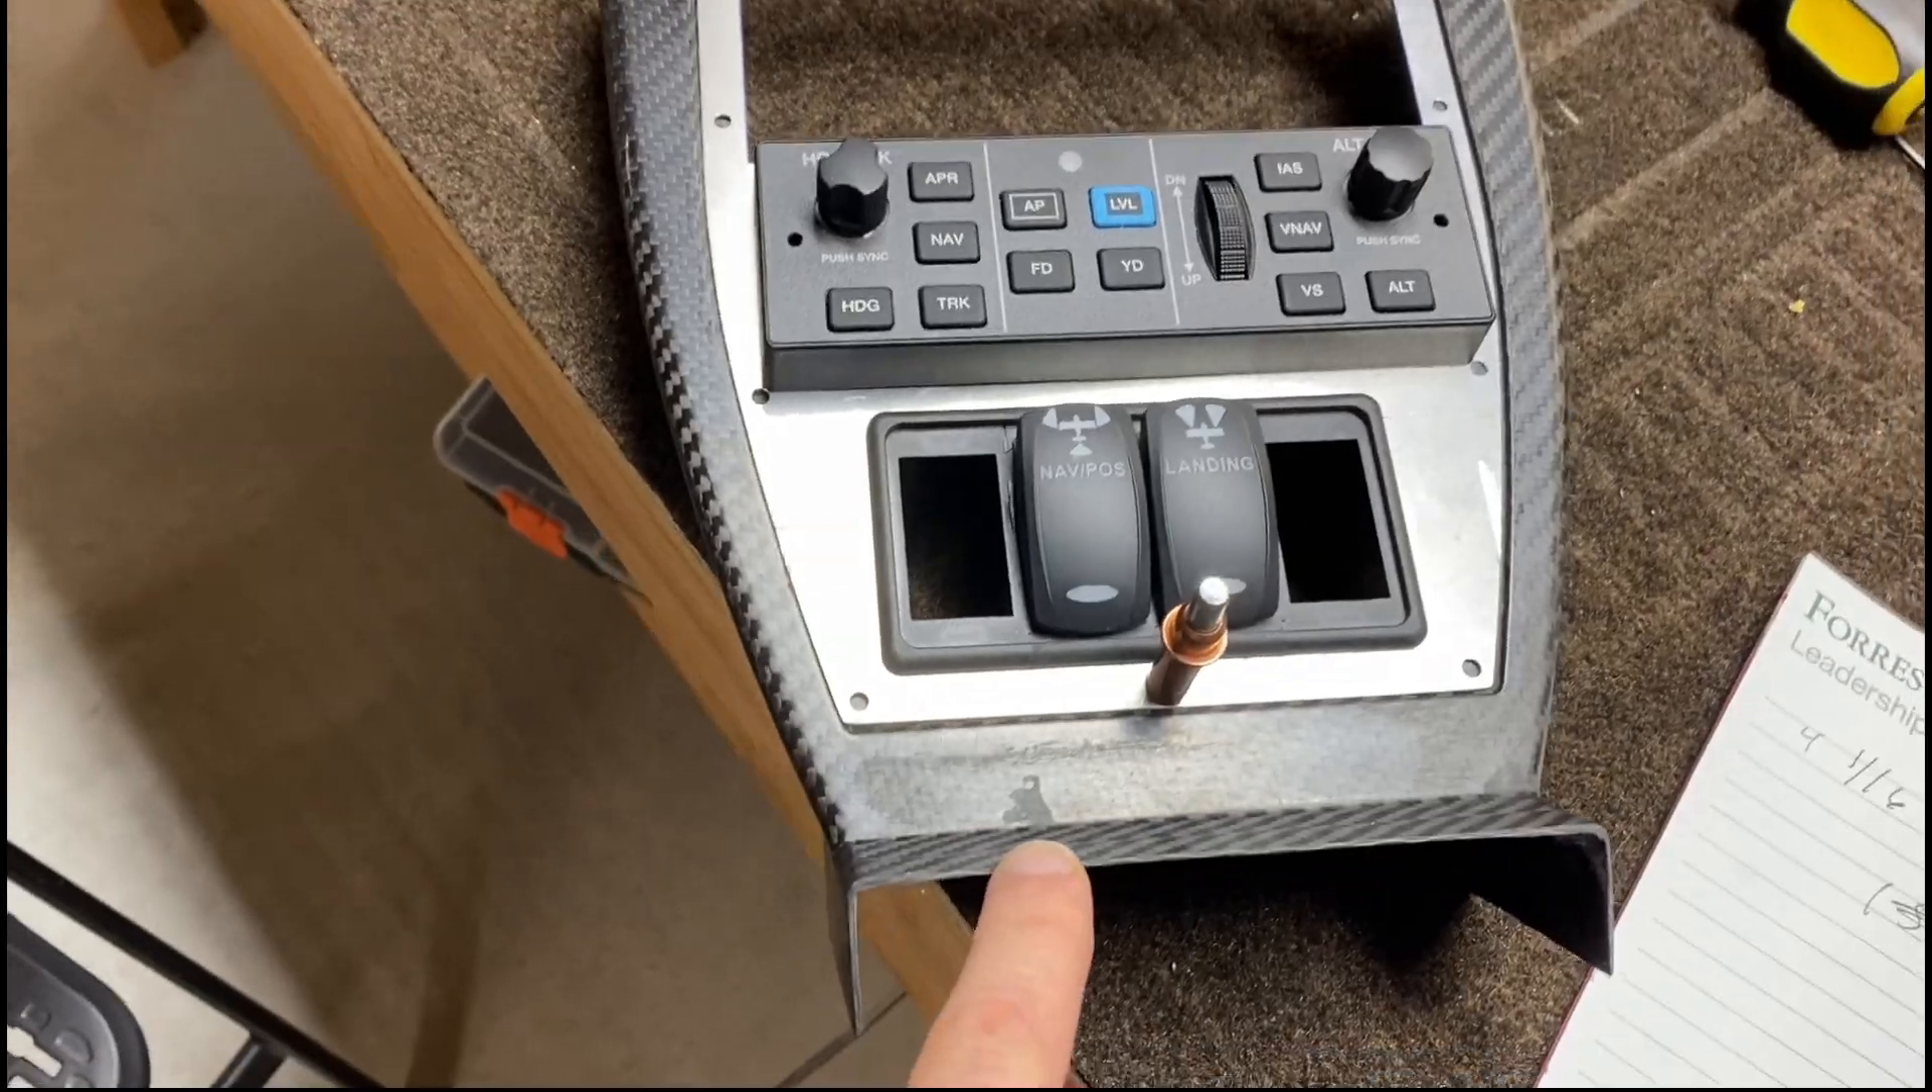The center console piece now I've started putting together.